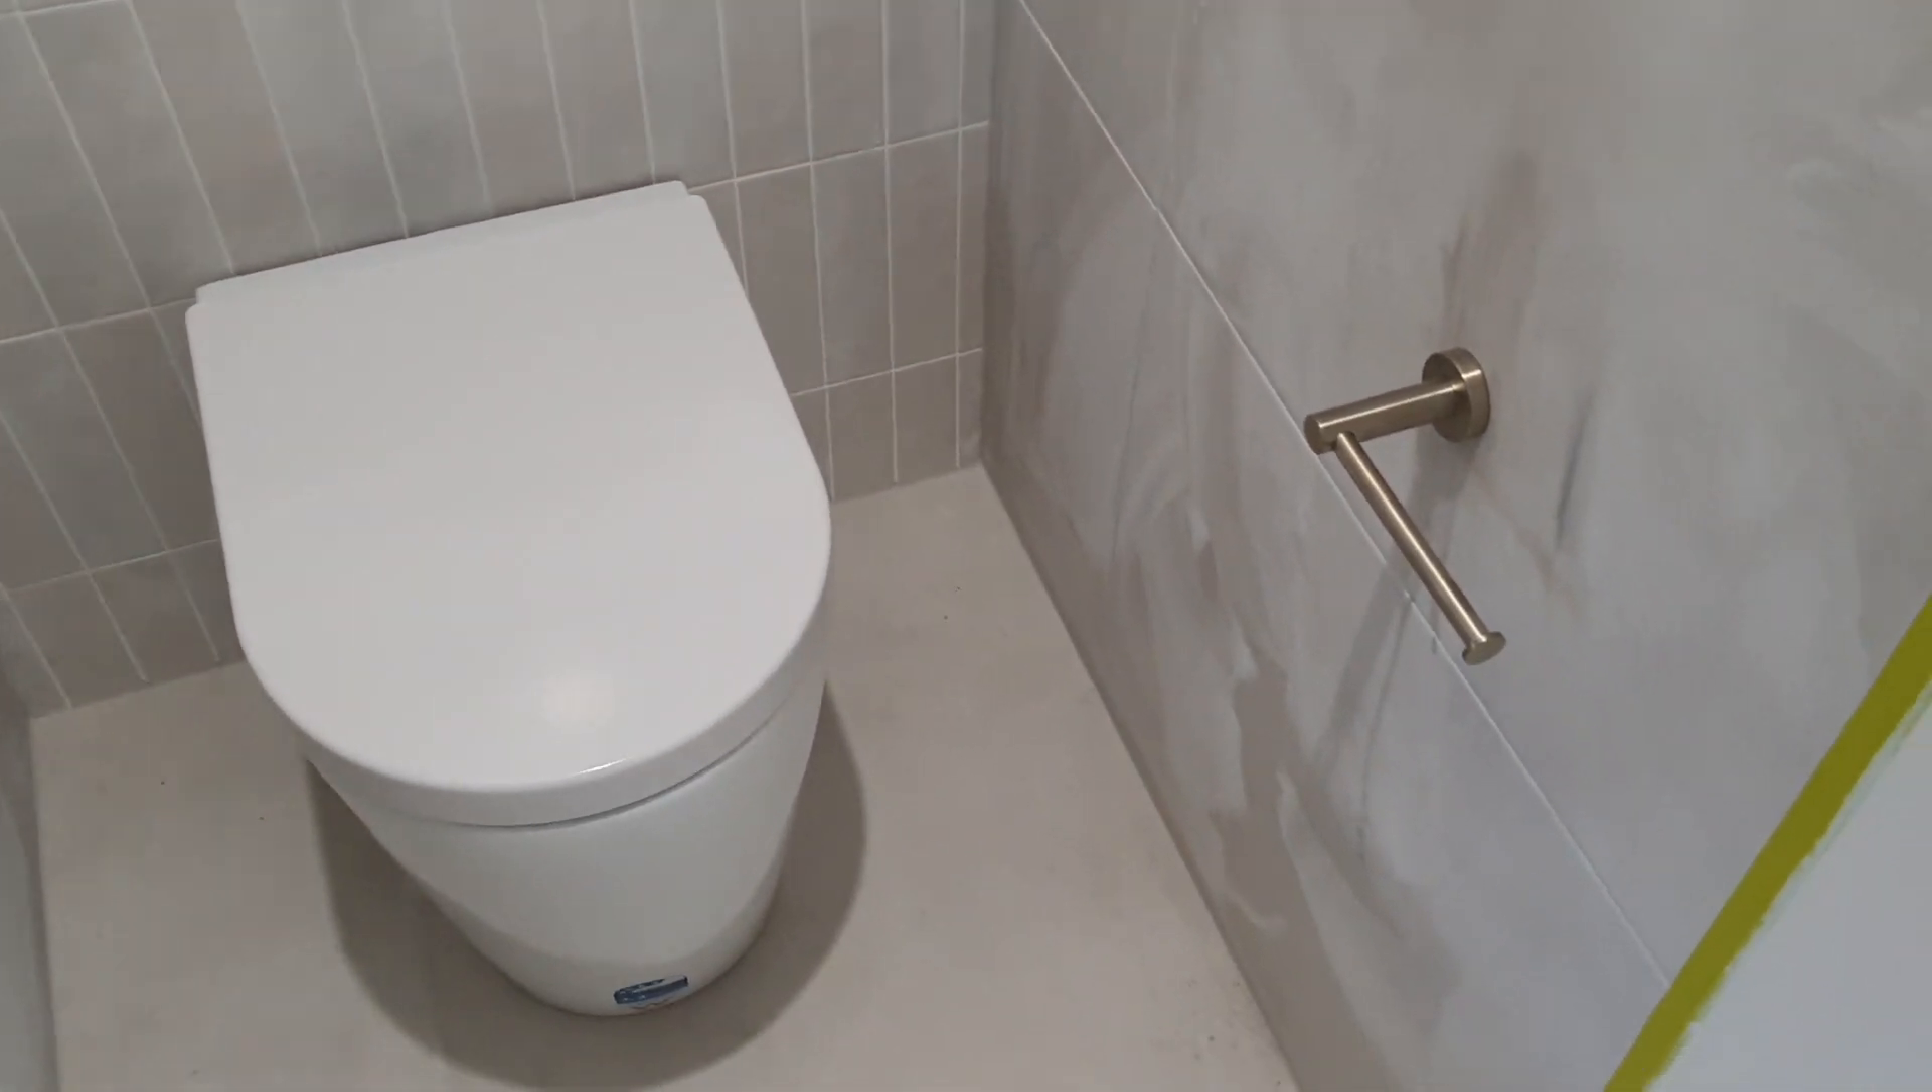Toilets are in. So now the toilet roll holders are on.